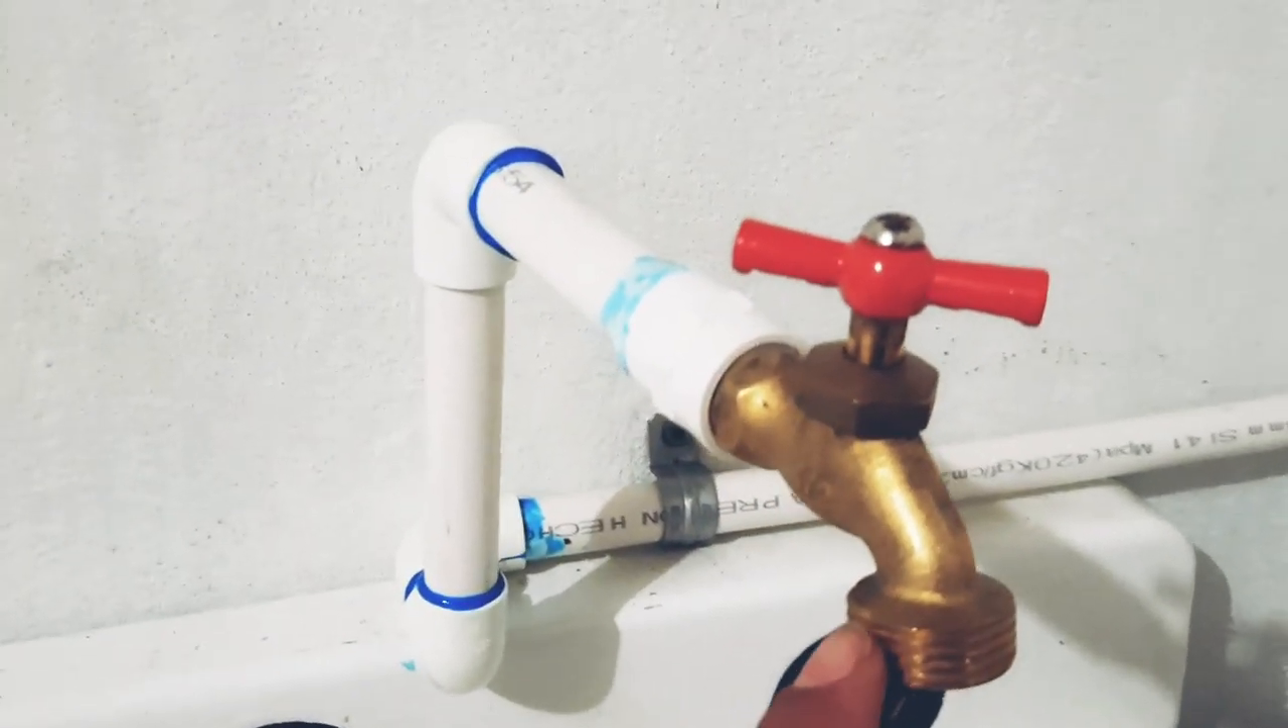Y bien amigos aquí ya hemos terminado de poner la llave.